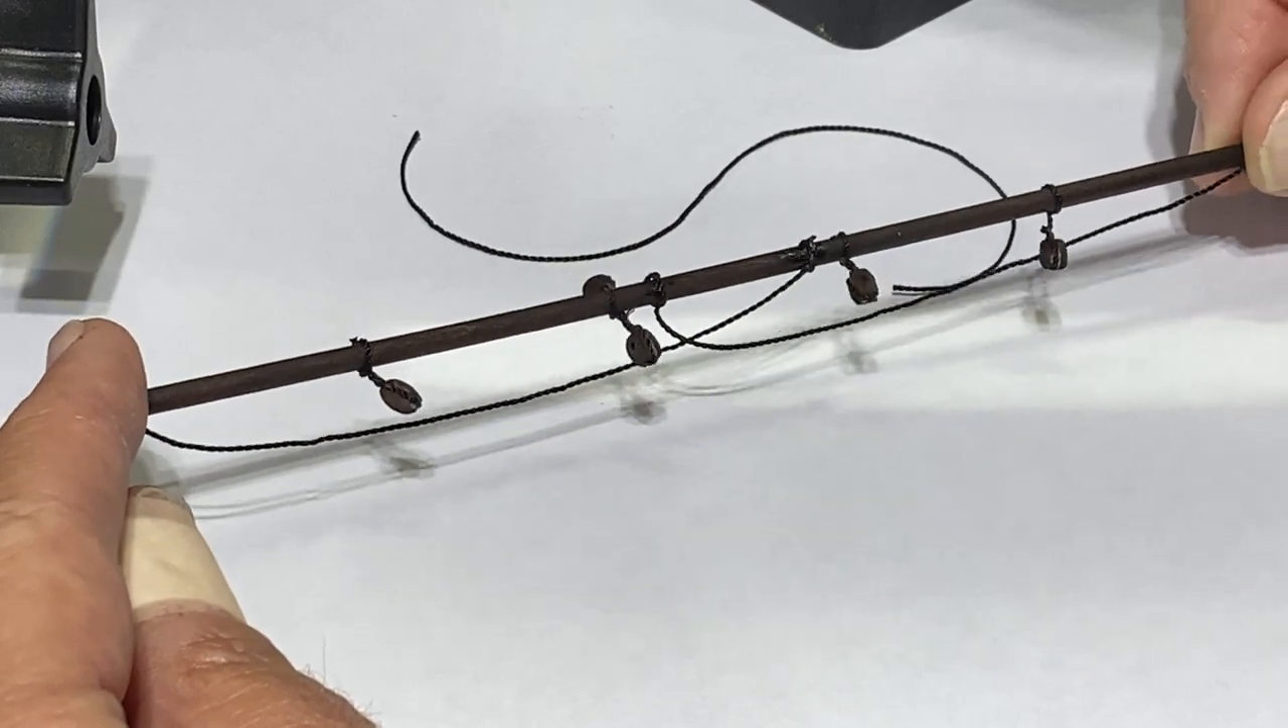Here's the completed yard arm part number 50 have those in place.